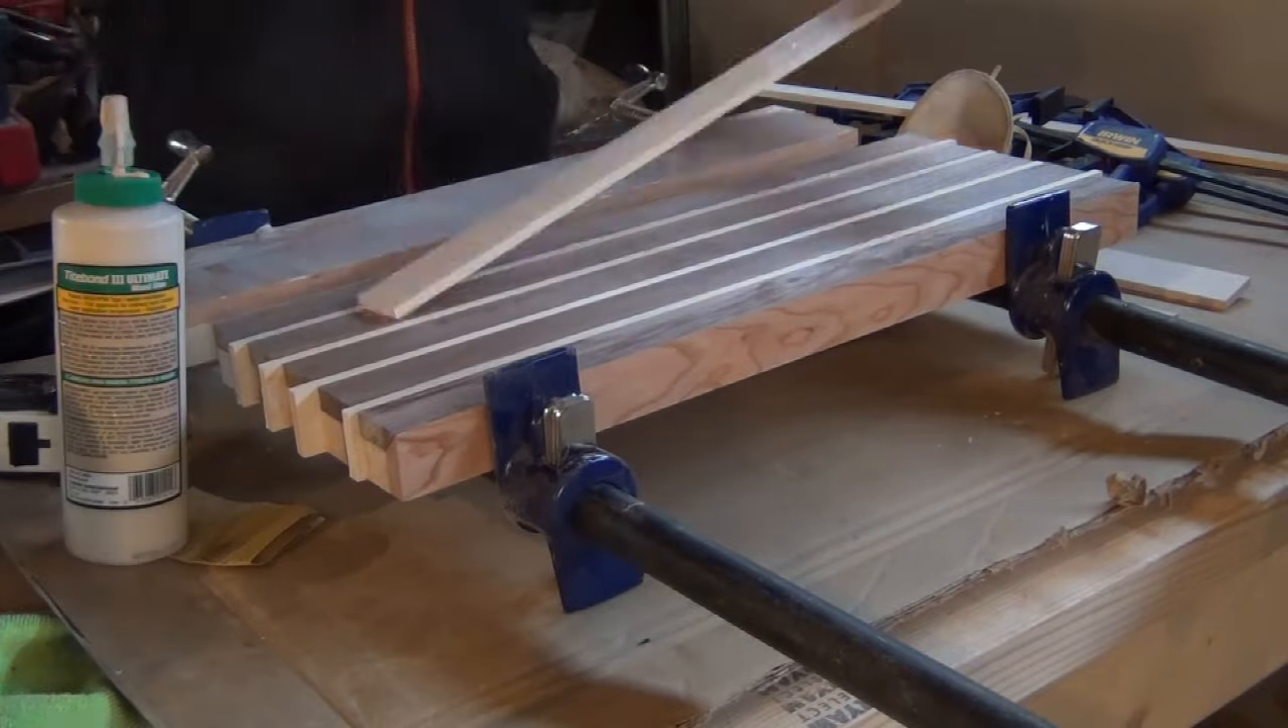I left off the one maple strip that should go on the final edge to apply later.